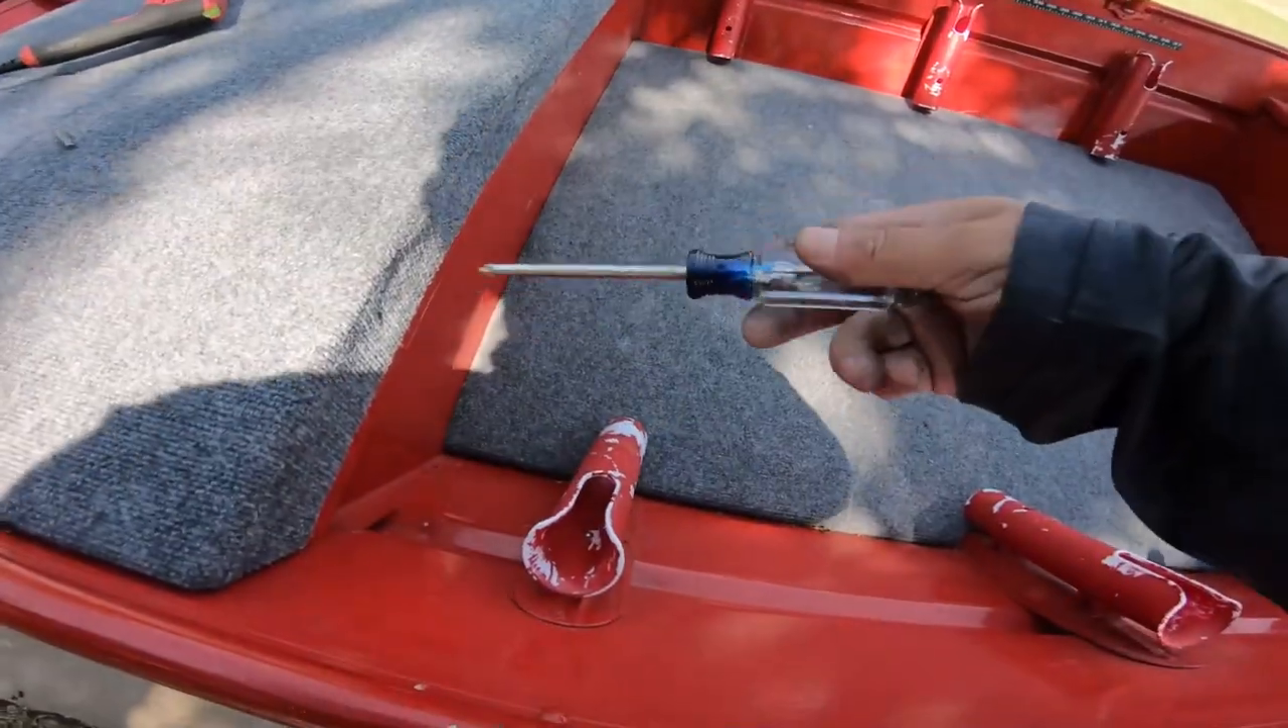Got to take off all of these rod holders. That's what's holding this floor in.